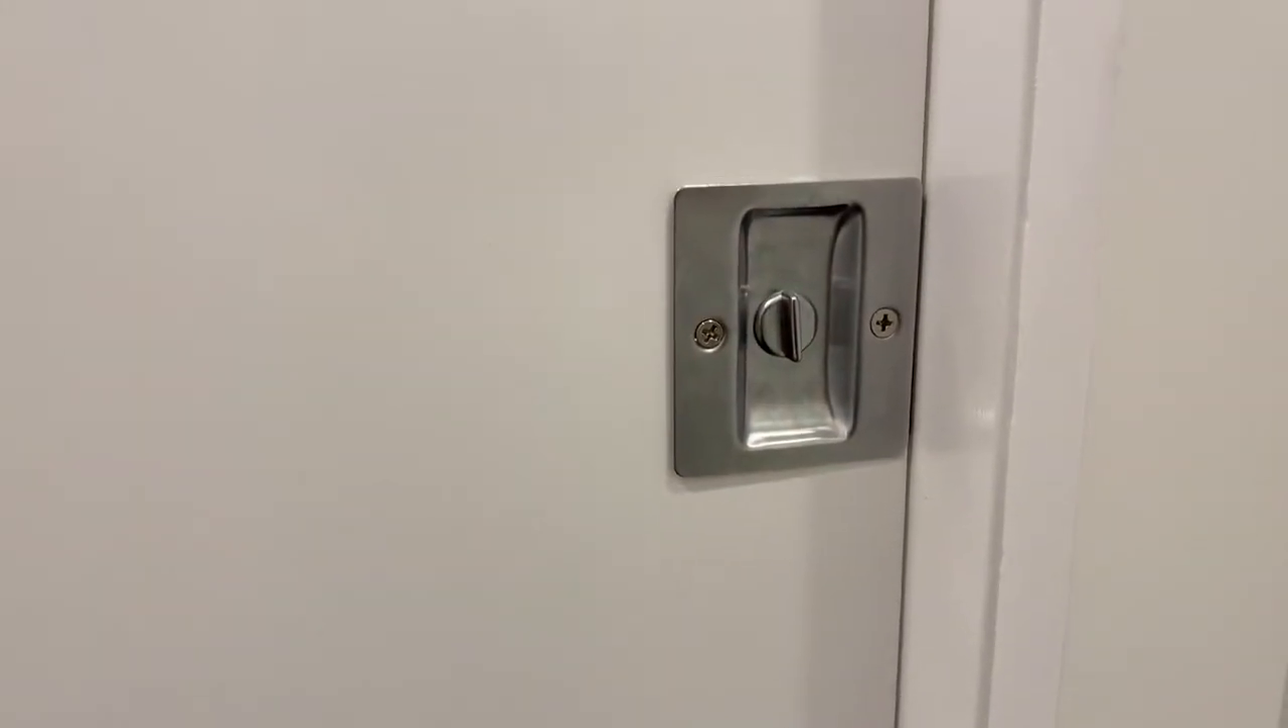This is the latch that's now fitted and you can see the screws here and that's actually just how it holds together.